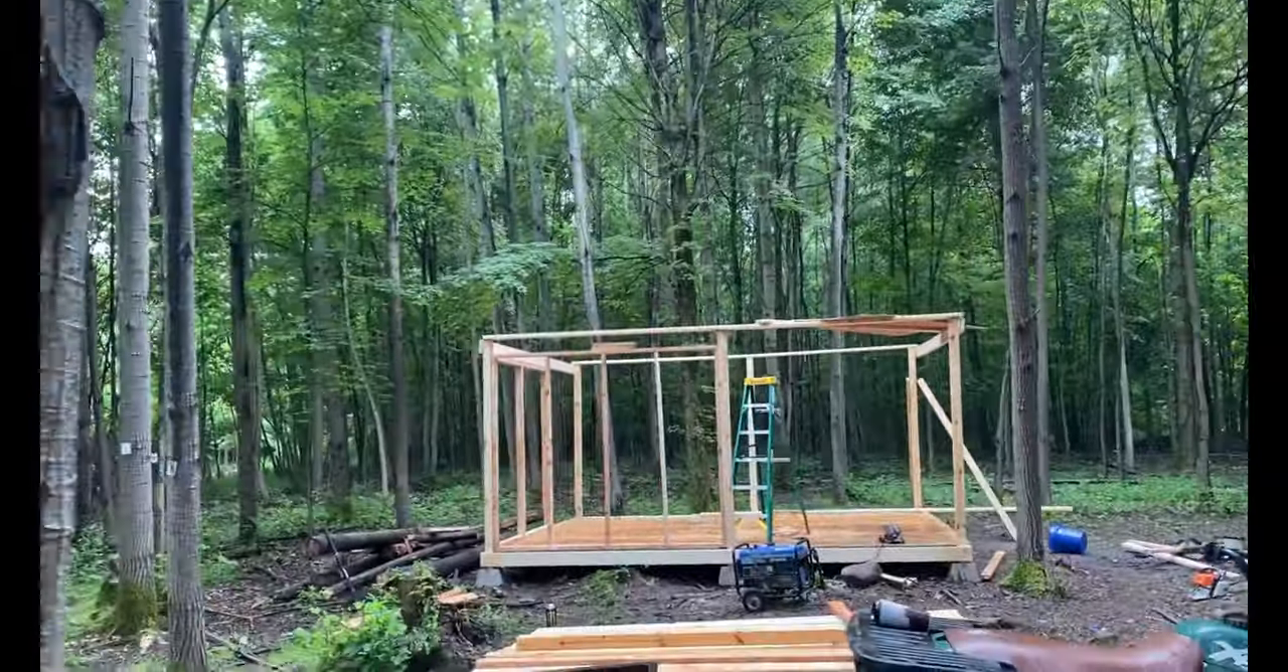So I moved on to start framing some of the front walls.